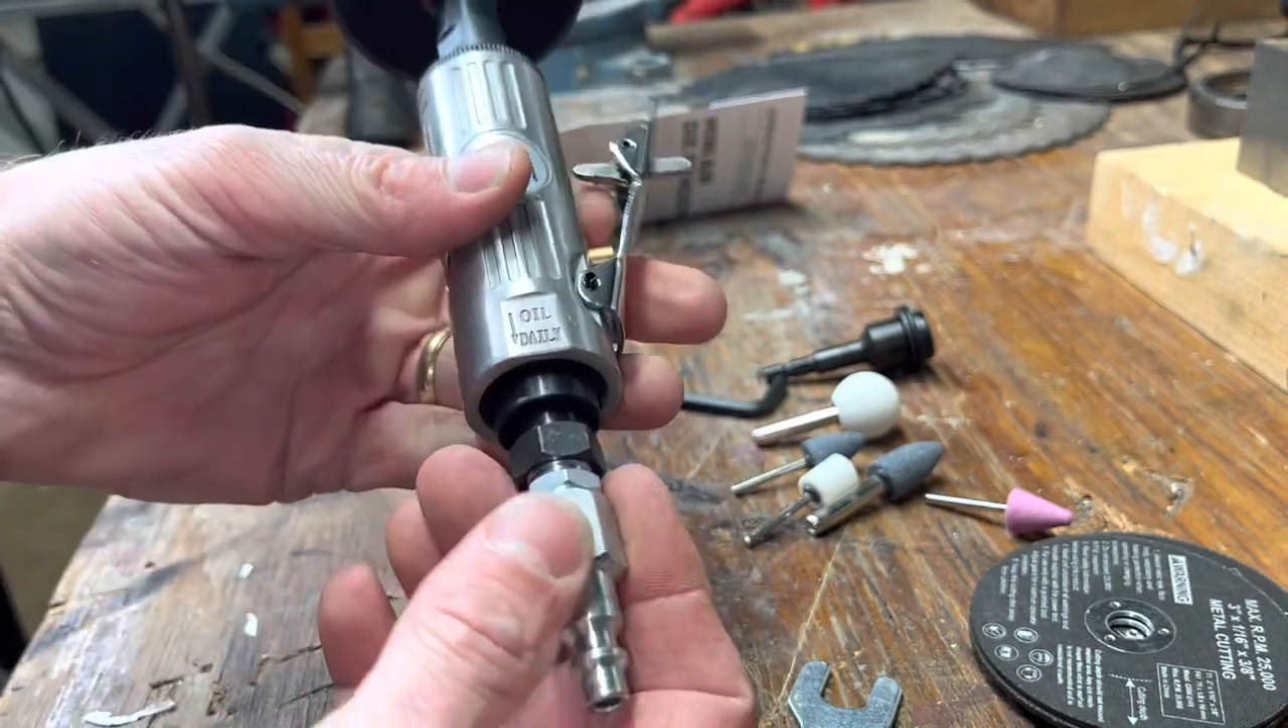Here's the quick disconnect from the end of my air hose to the compressor. And that'll just fit right in there like that.